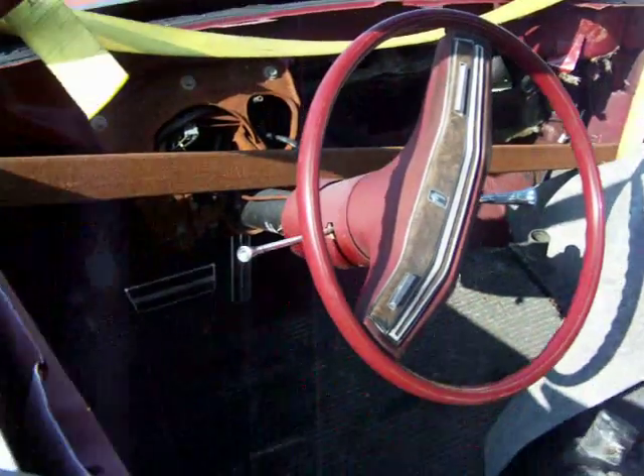But the dashboard's removed out of this car already. Everything is taken out.